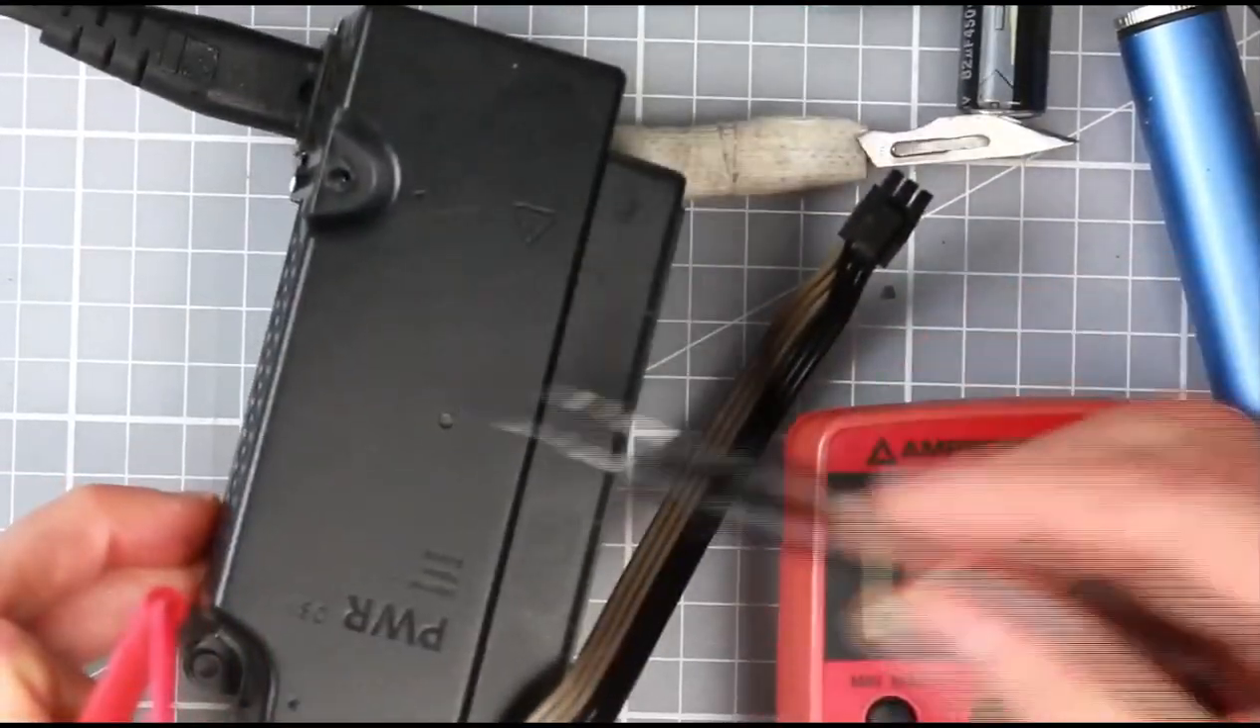Okay, we're back again and I've got the, I've put the casing back on the power supply.